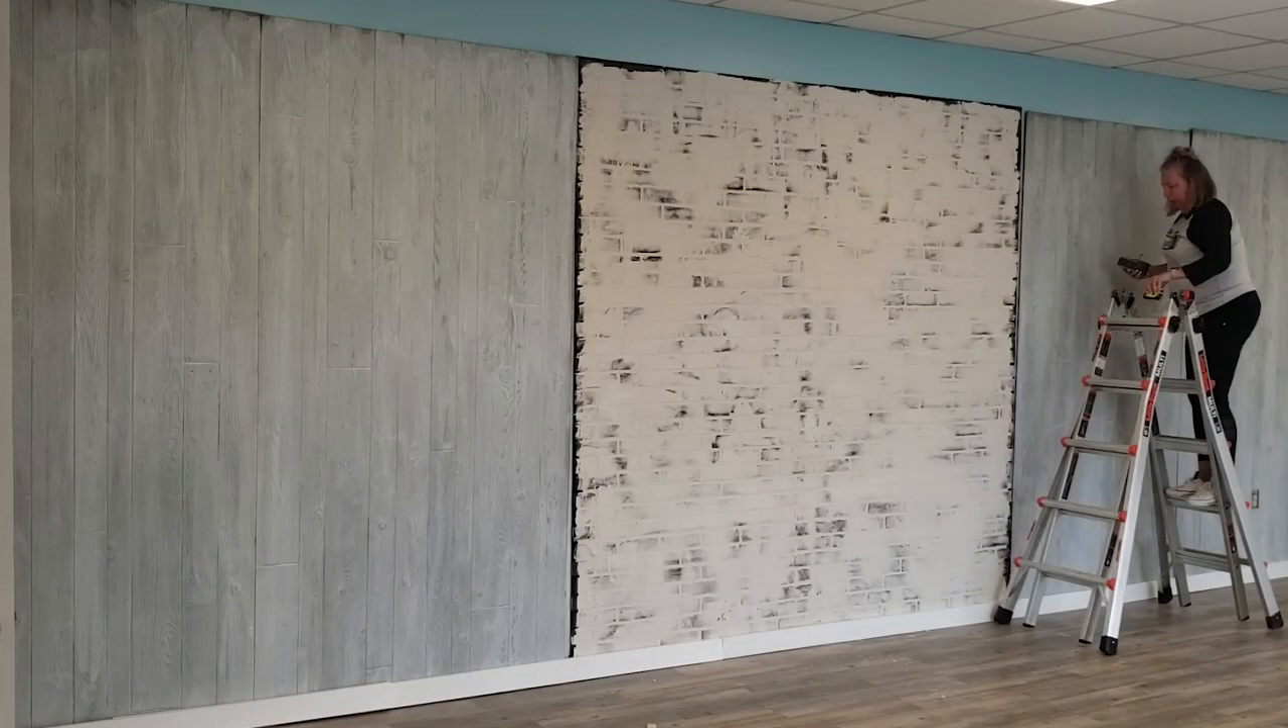So now we have our paneling on the walls.